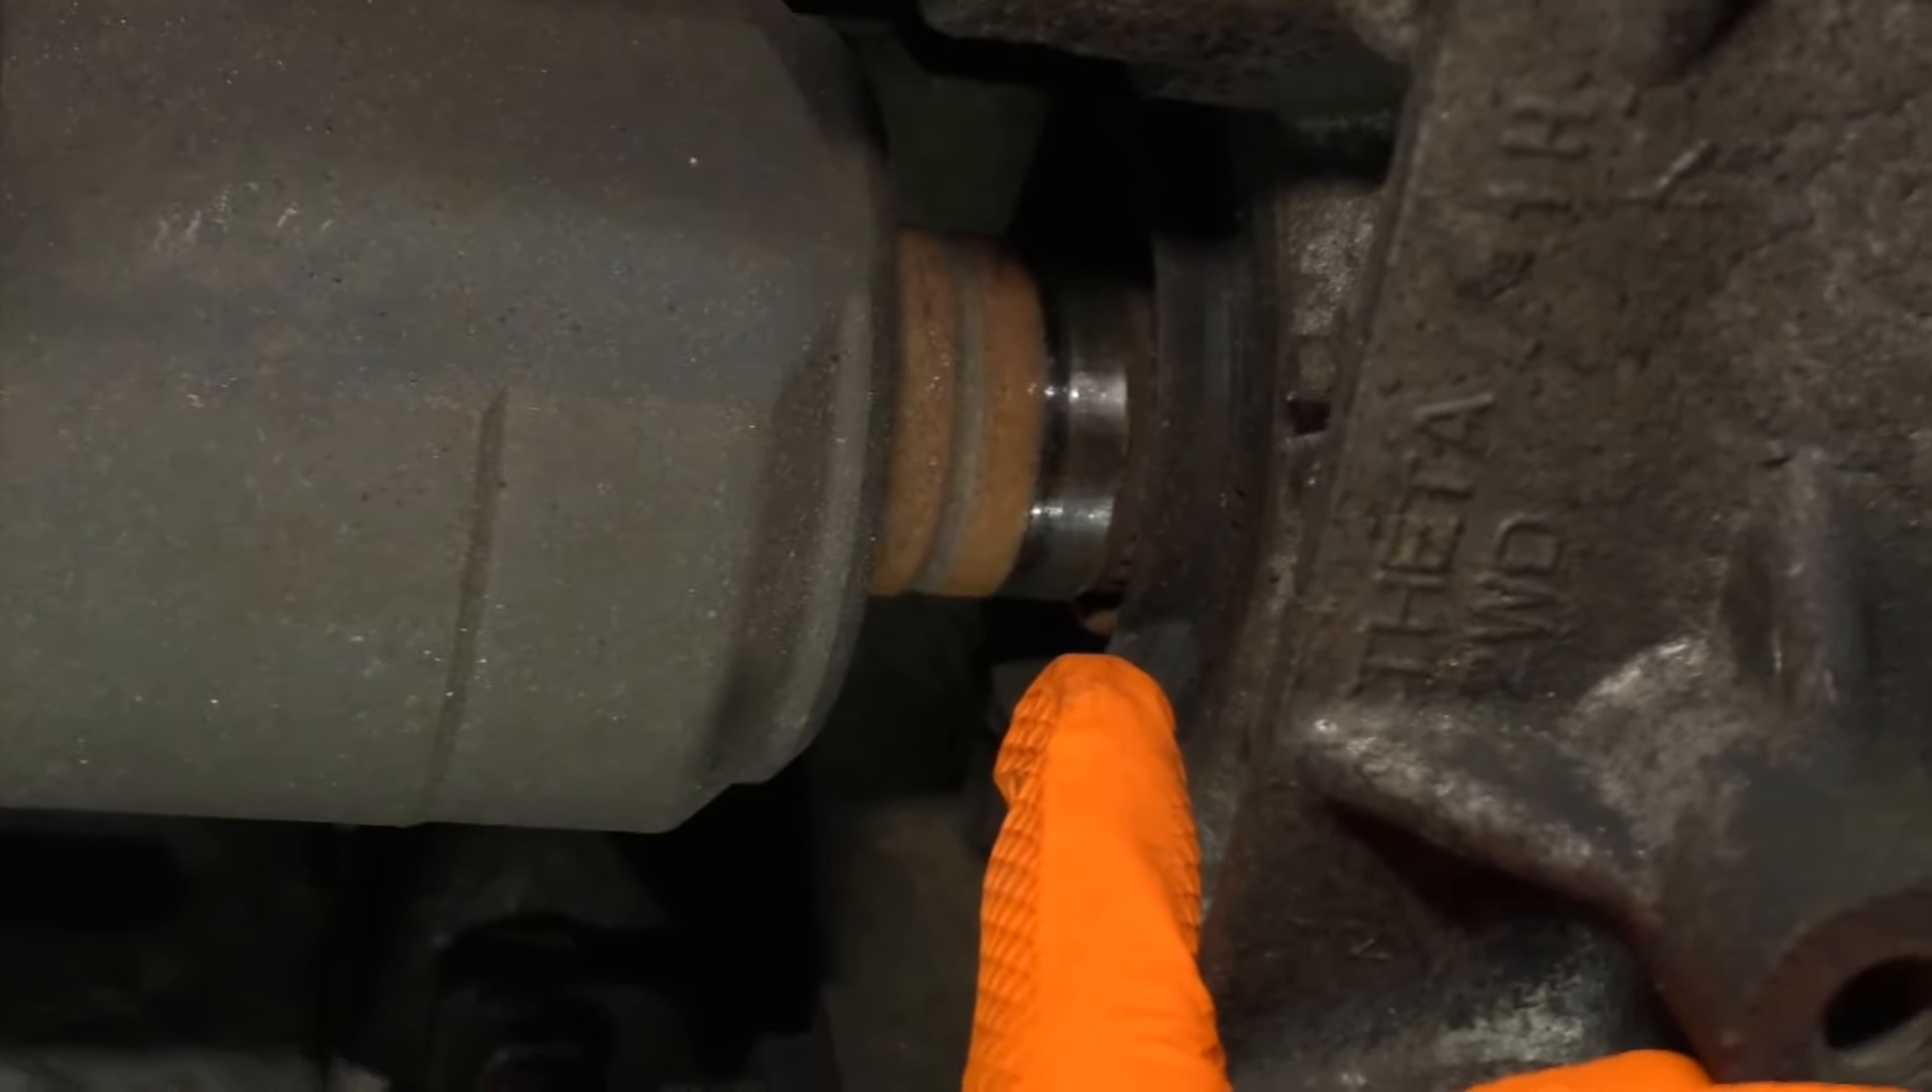You can see how the axle has popped out of the transmission, that transaxle case.